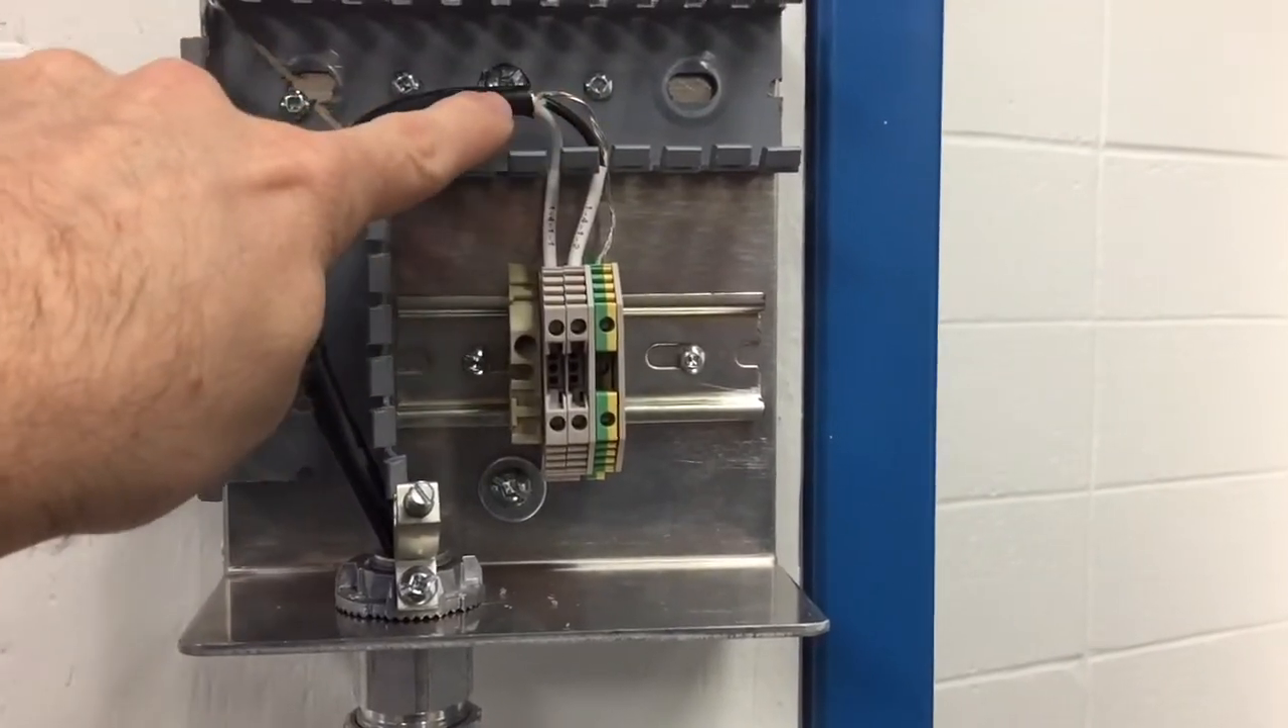This terminal is then connected to this DIN rail at the back here.